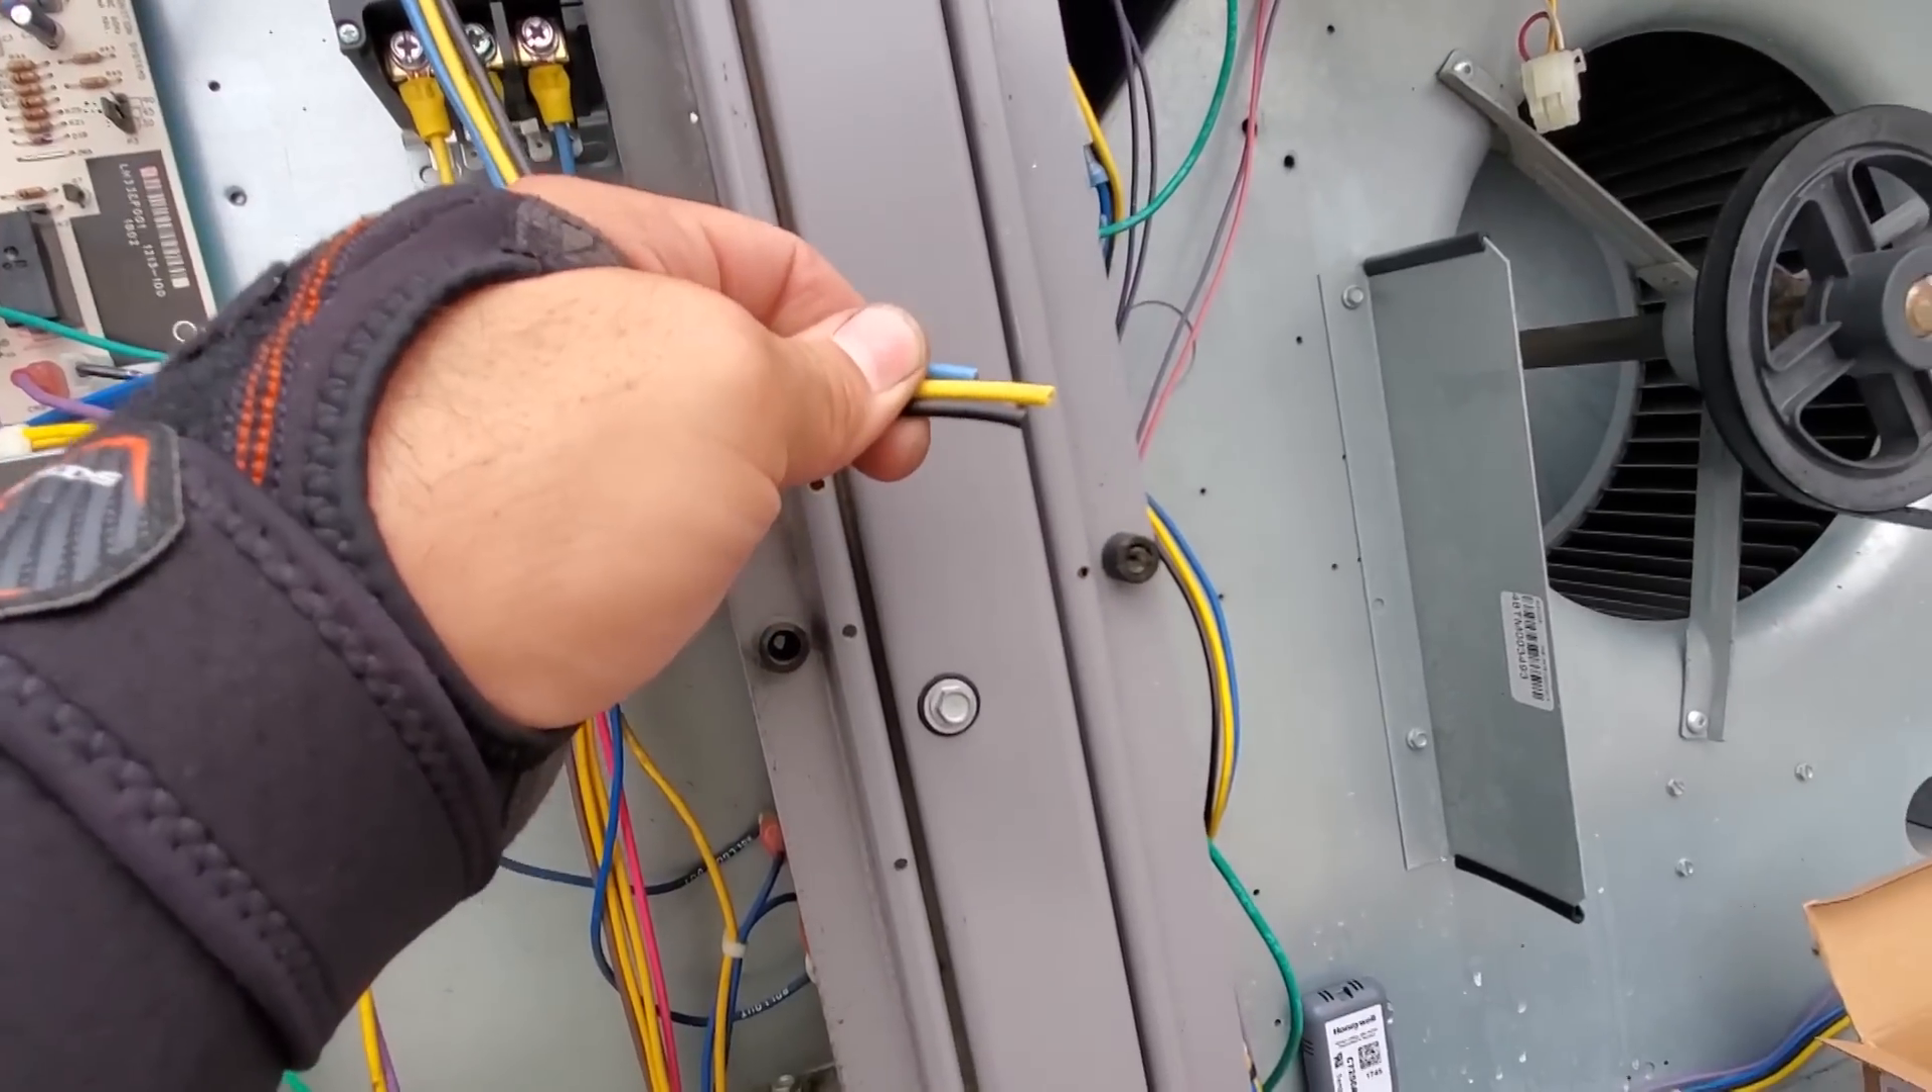Like, for instance, these wires right here, I can't put connectors on them until they're all even.